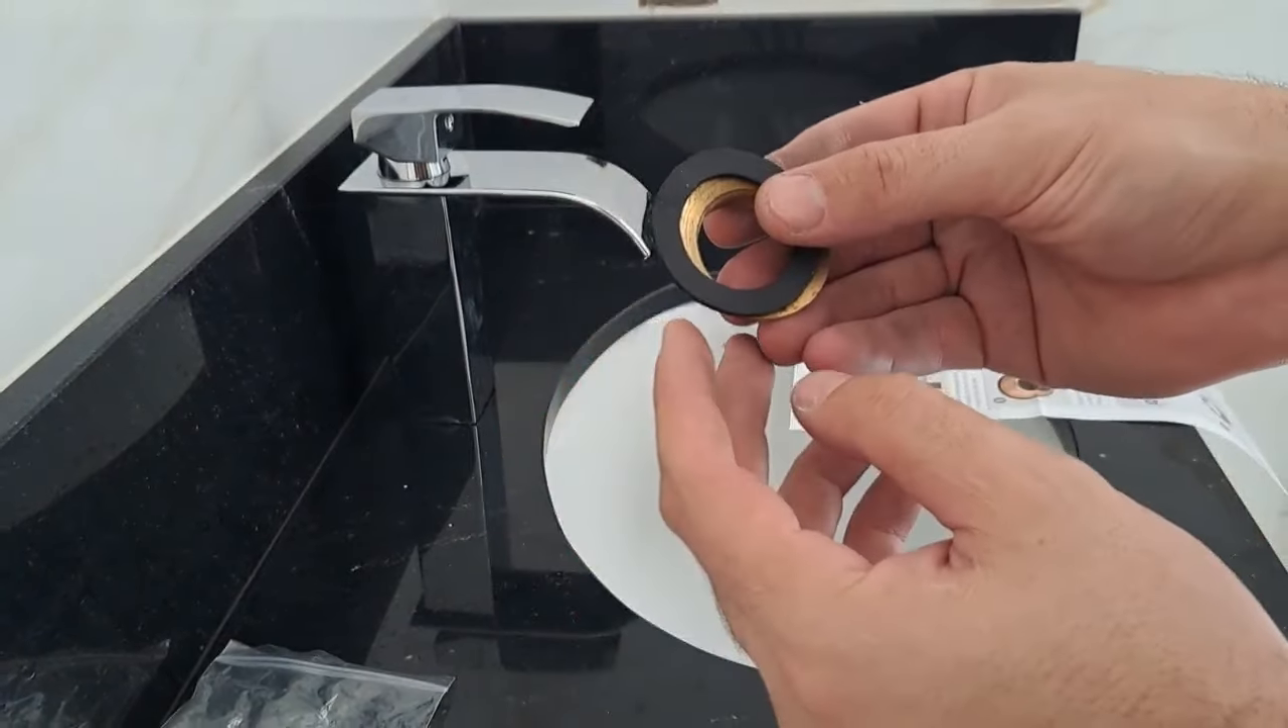E basicamente A torneira já está no lugar.